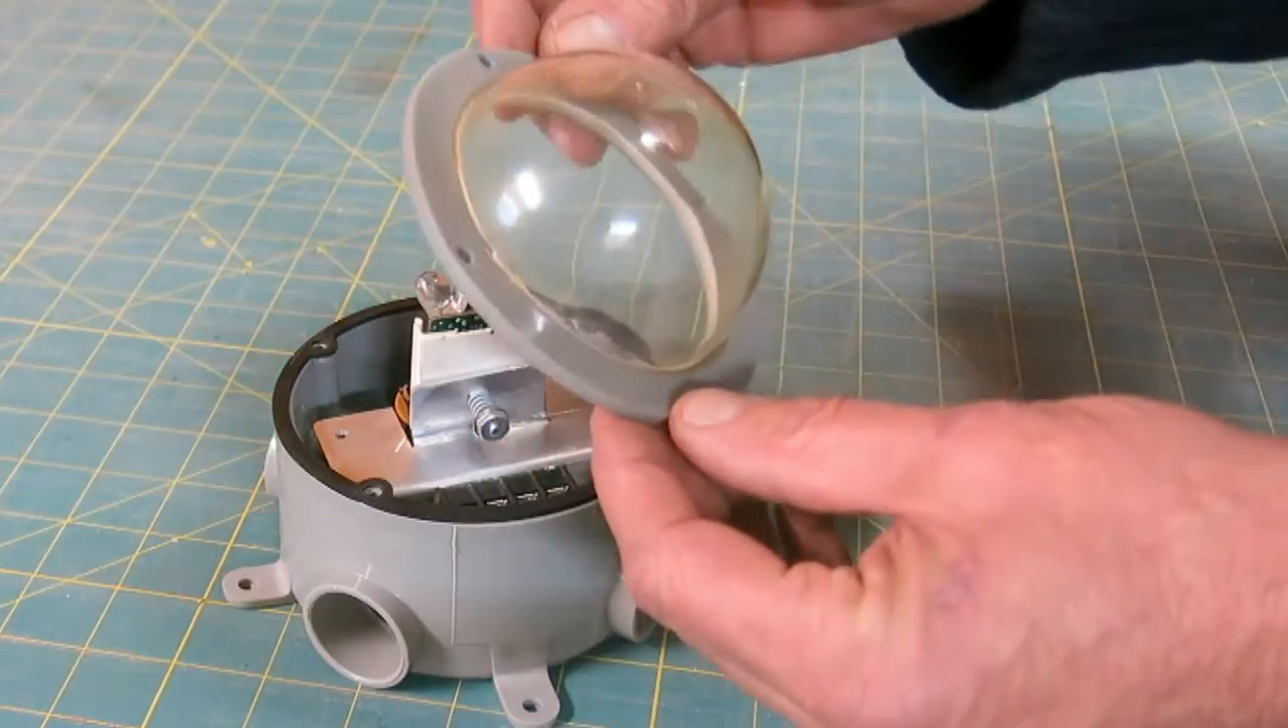You can see I've cut the standard cover with a fly cutter and managed to cement a nice little plexiglass dome in there.